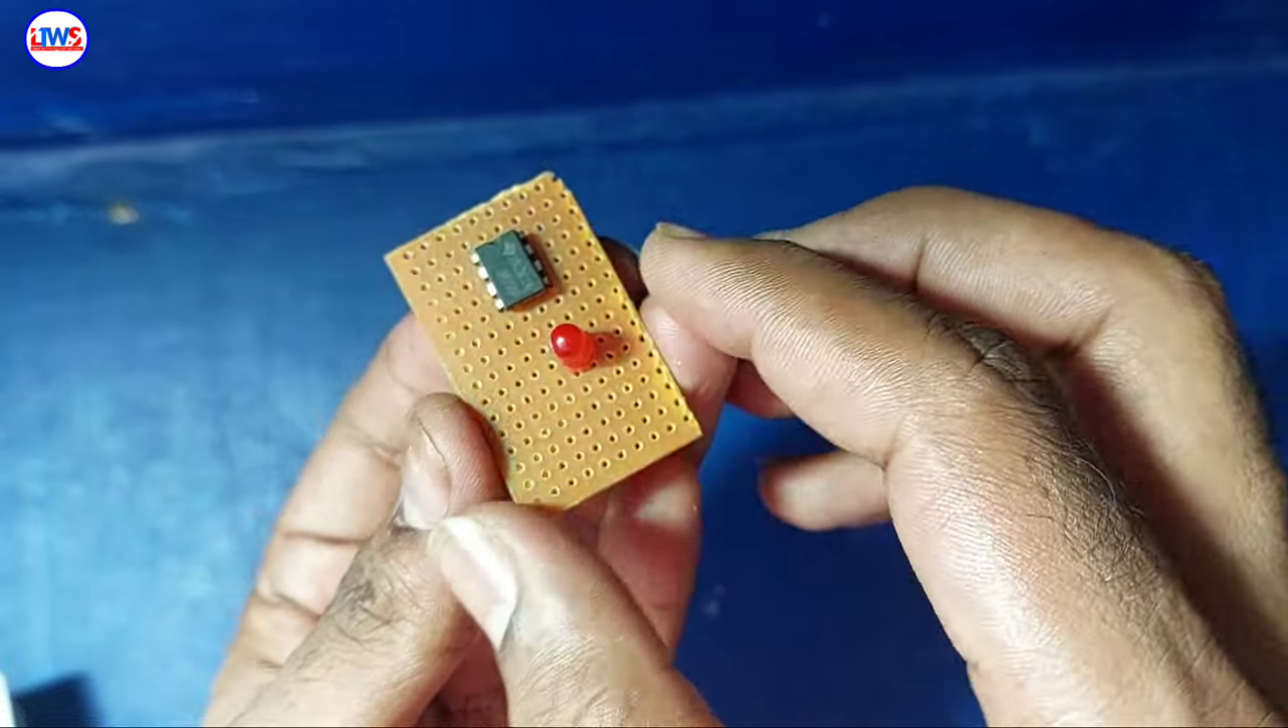LED को यहां पर मैंने लगा दिया है।